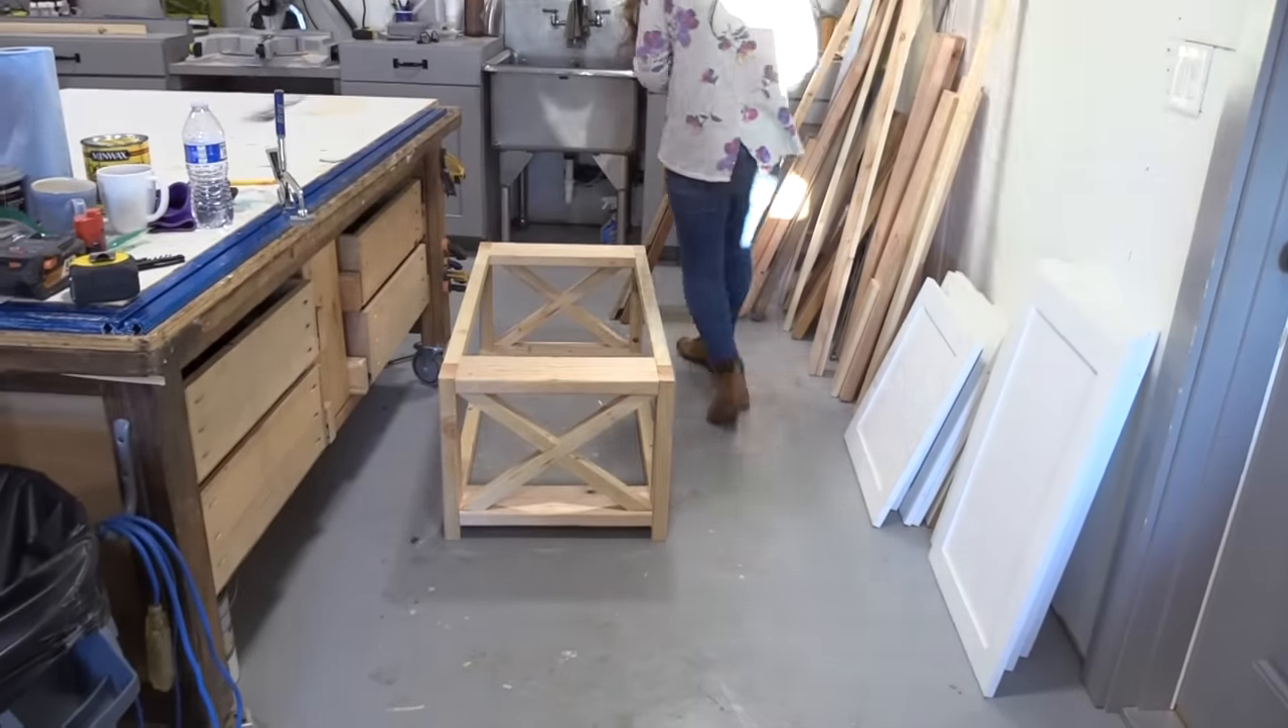The X's are all done.